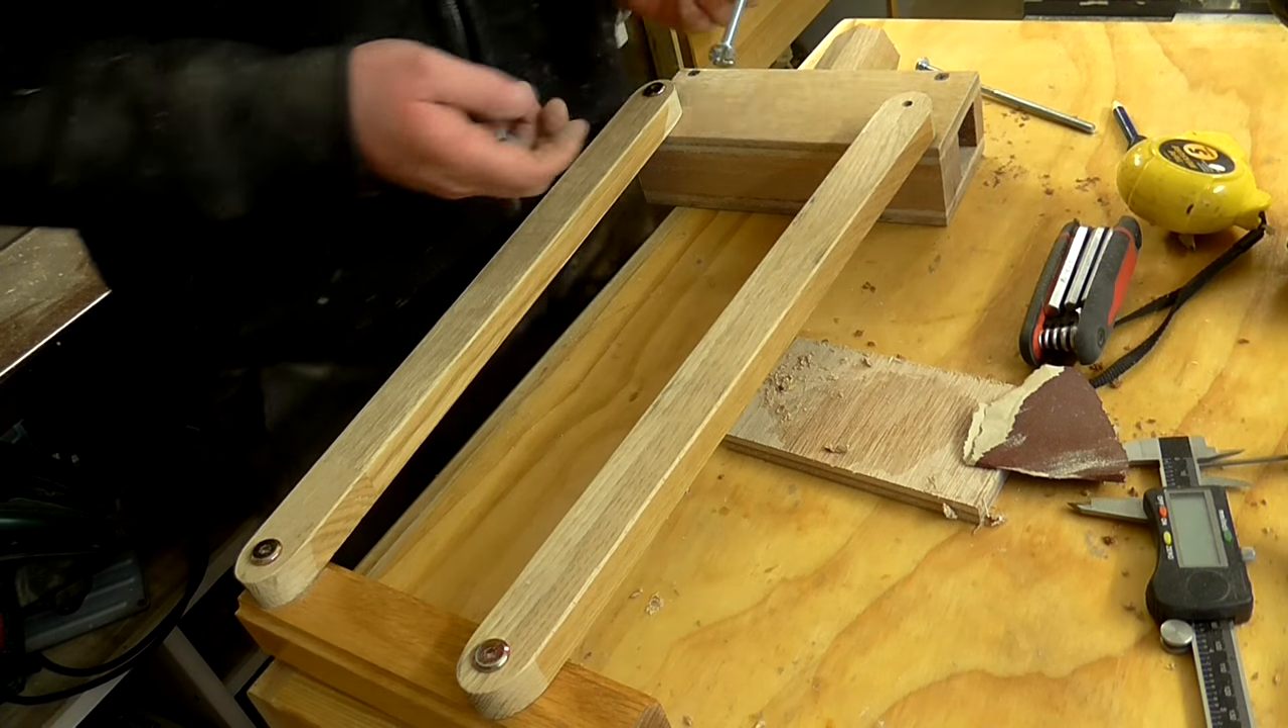I've now got three of the four bolts added to the parallelogram.